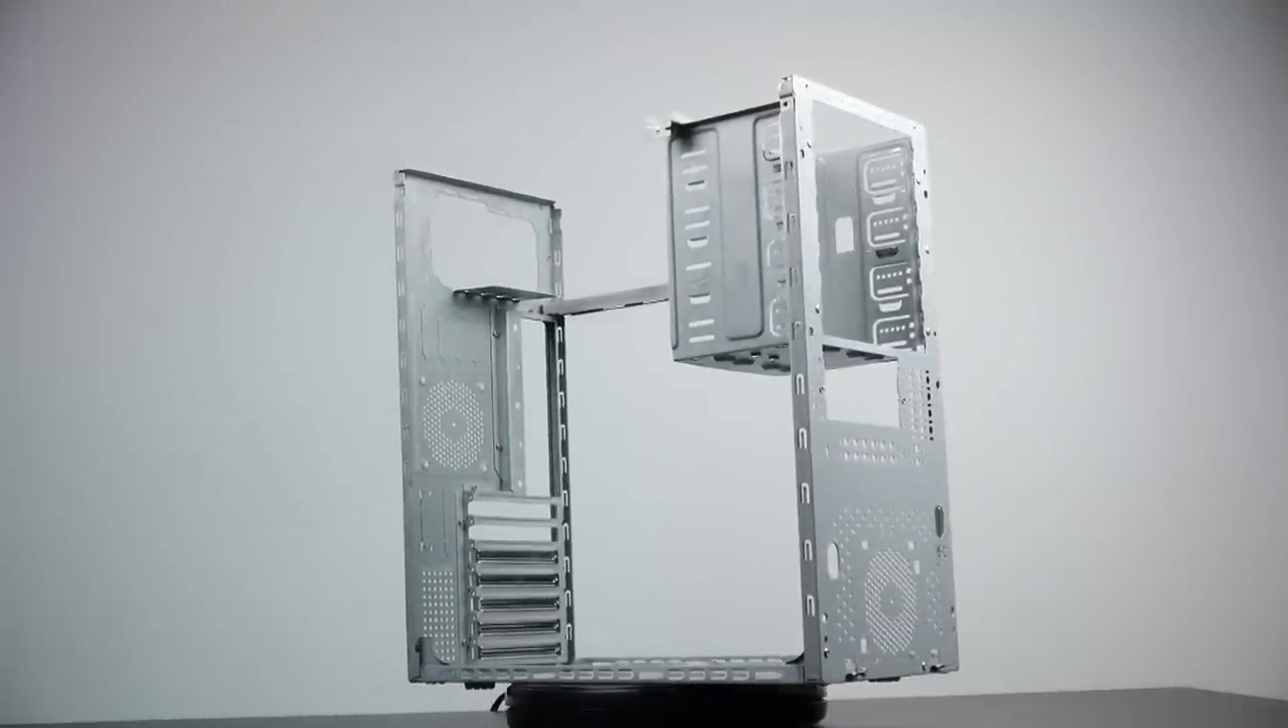Here you can see we have the case pretty much stripped out in terms of what we can remove with a screwdriver.